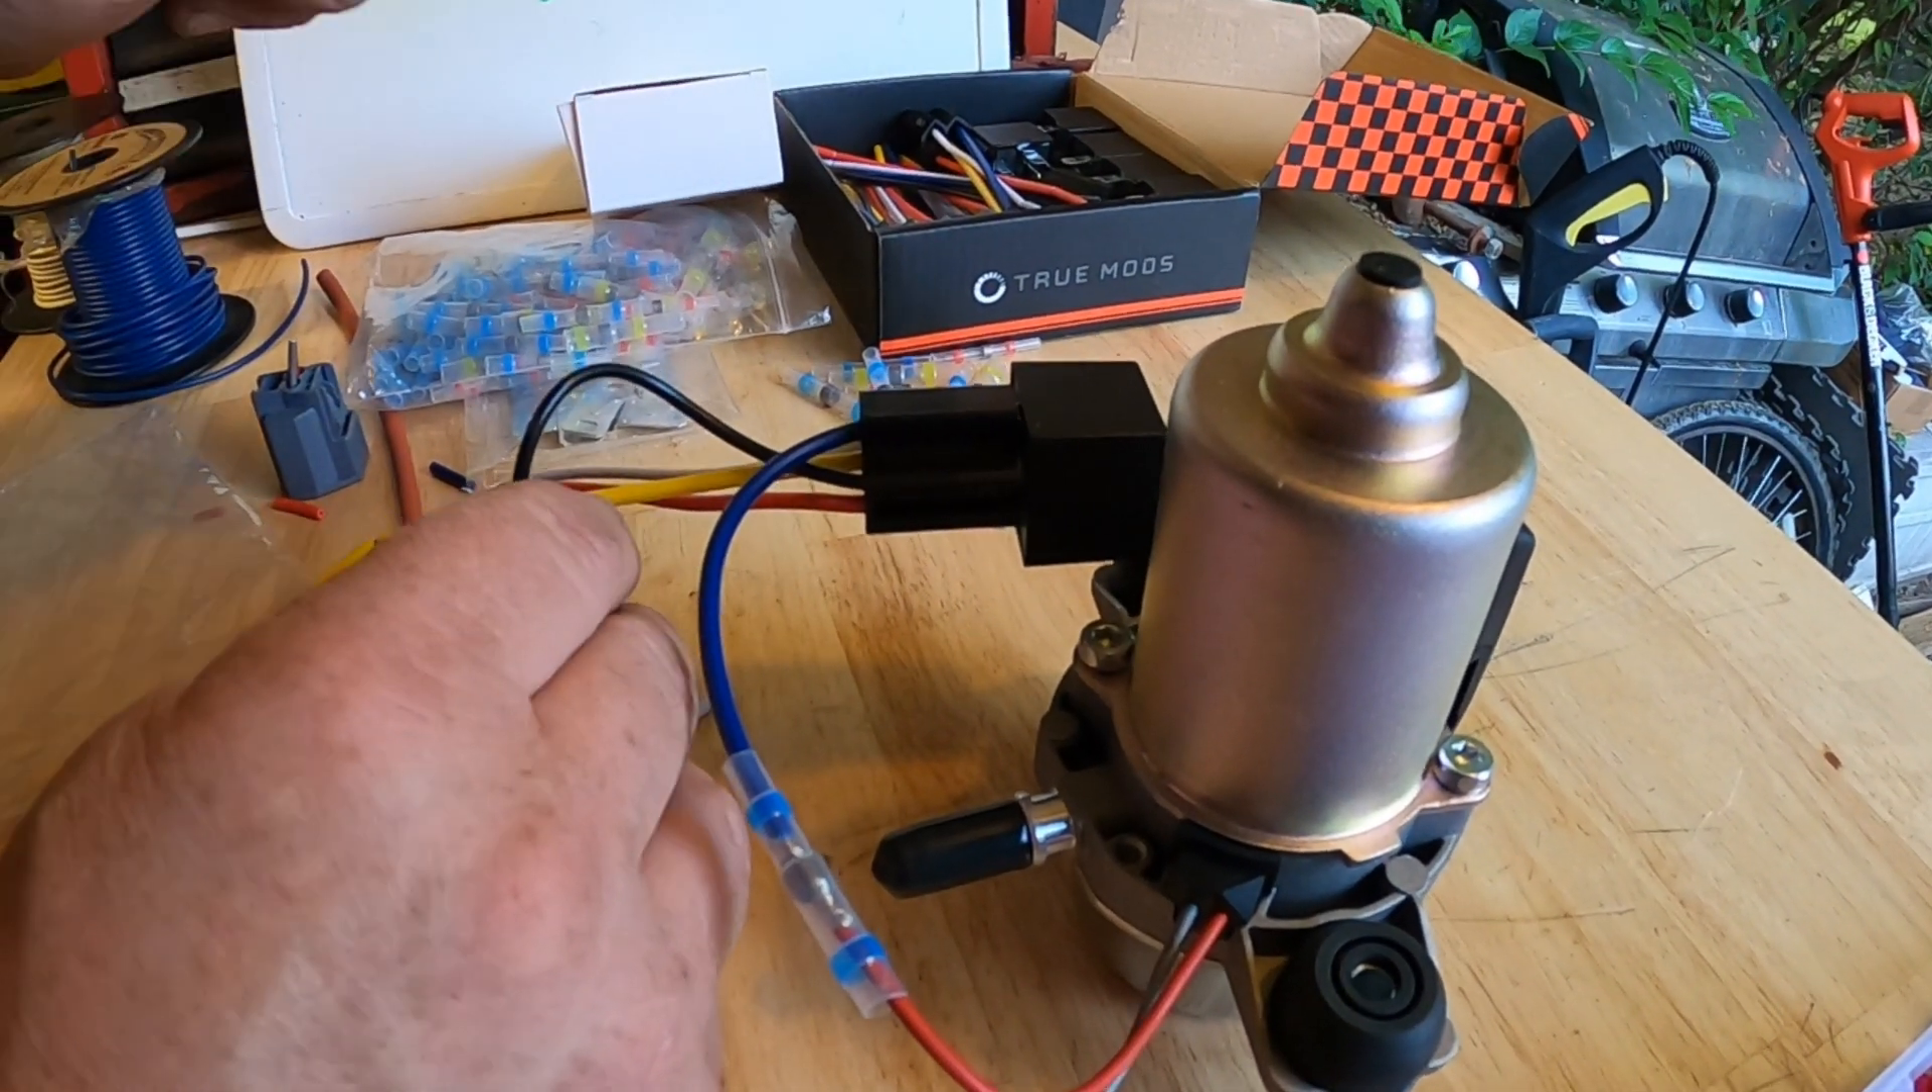We have the vacuum pump wired. We have these two wires together.